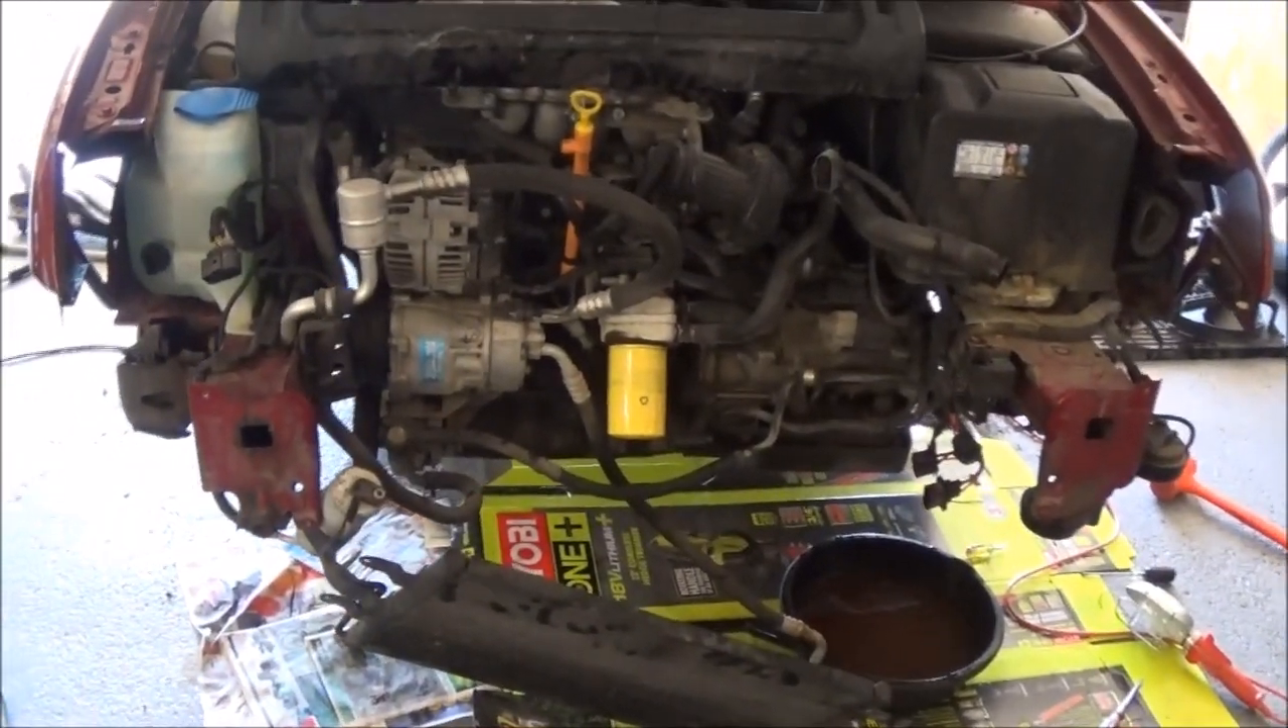We need to take off the whole front end and we've got the radiator out now.